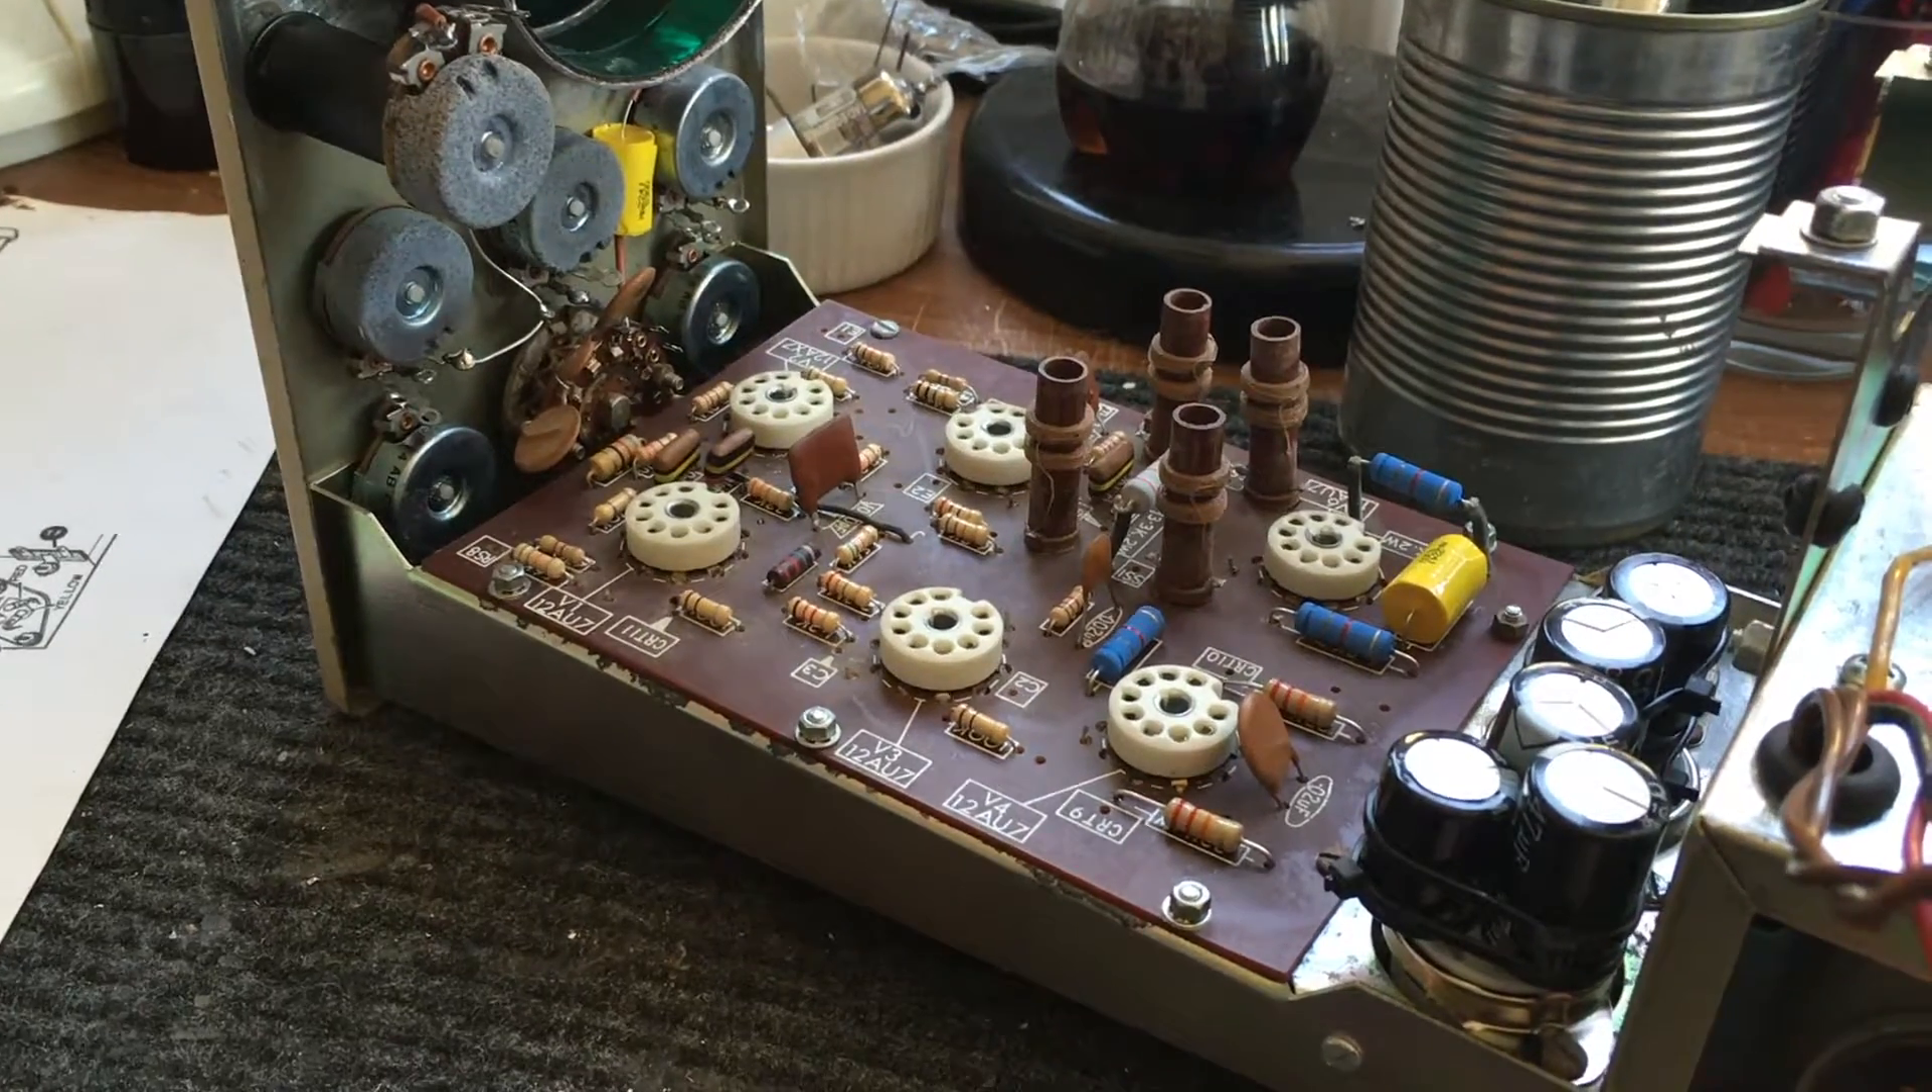There you go, circuit board in.